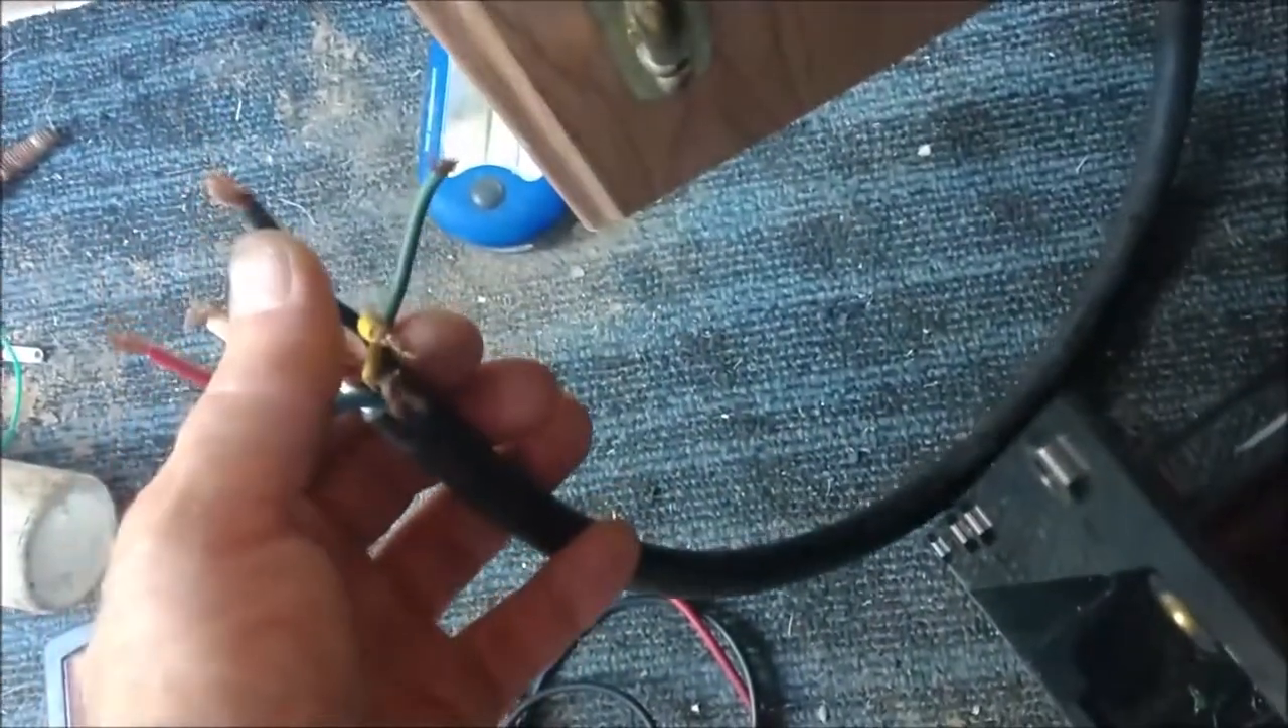This is the other end of the trailer i don't have the plug on there yet but this black wire right here was the uh 12 volts uh was the yeah this black wire on this end.